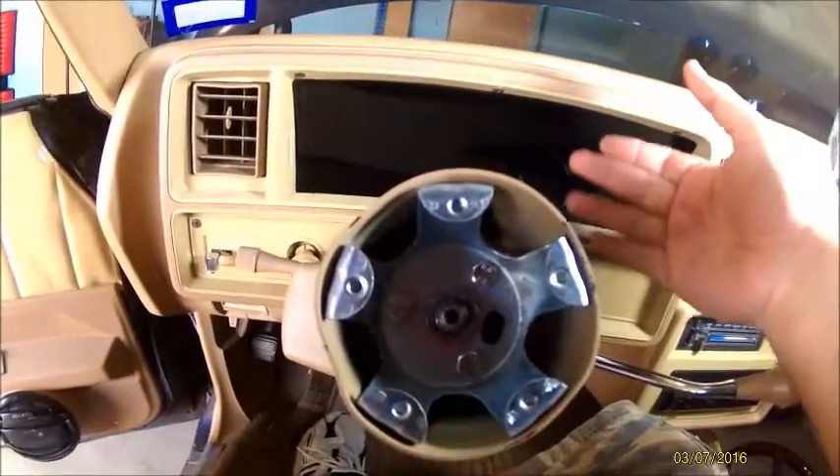All right so I got the steering wheel off.